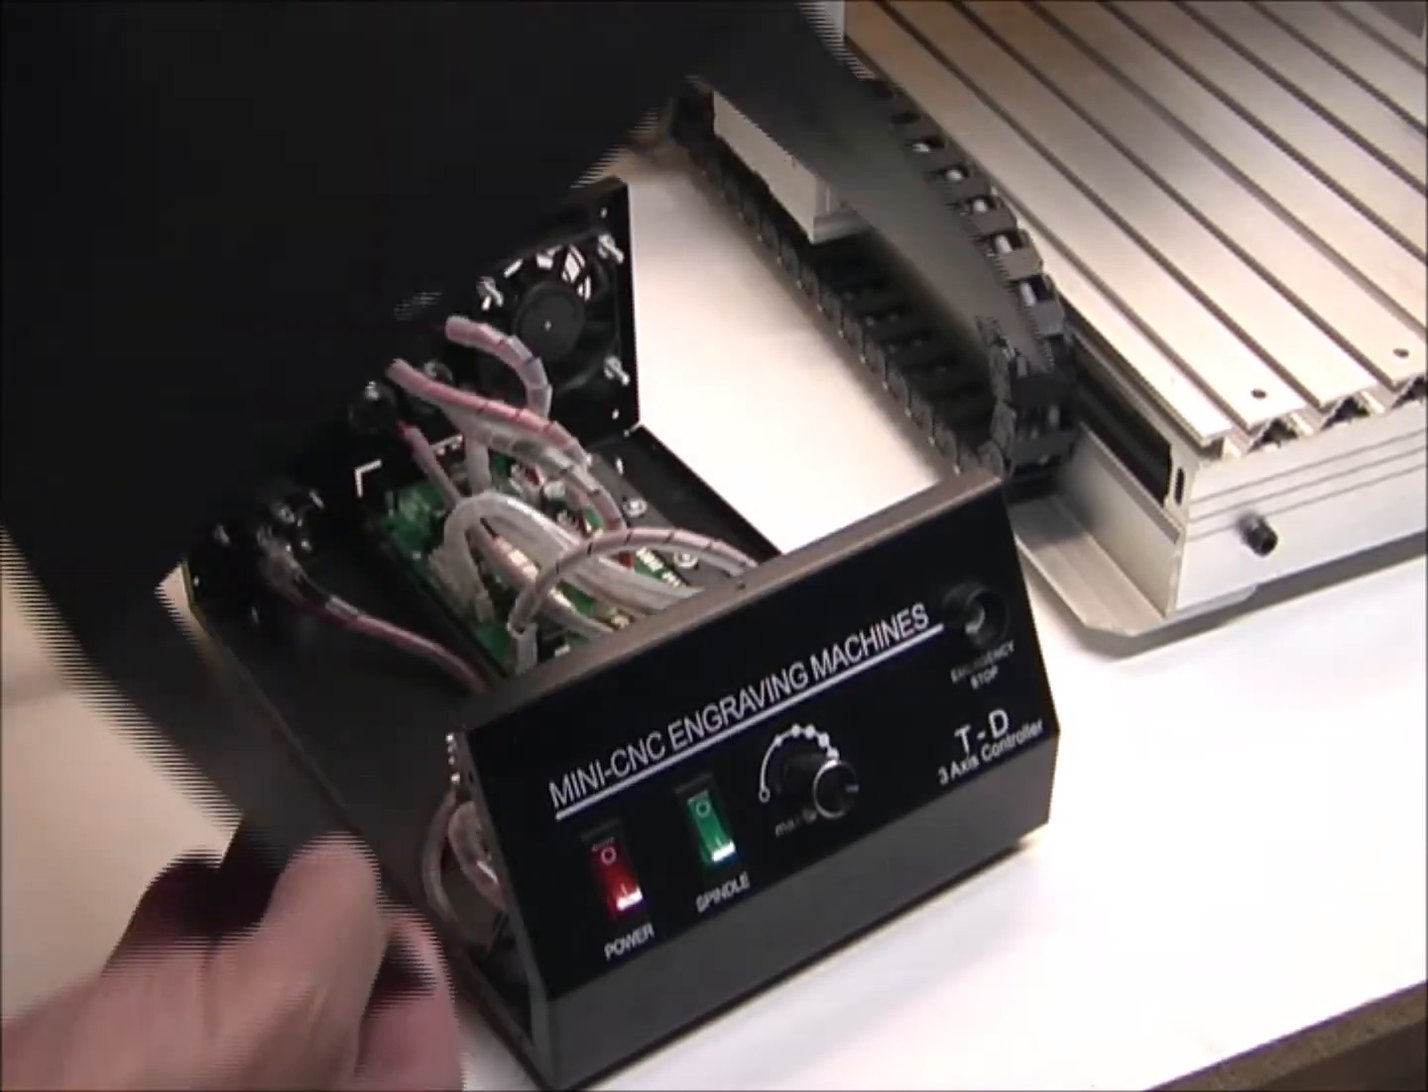And now with the screws out, I can remove the cover from the controller.